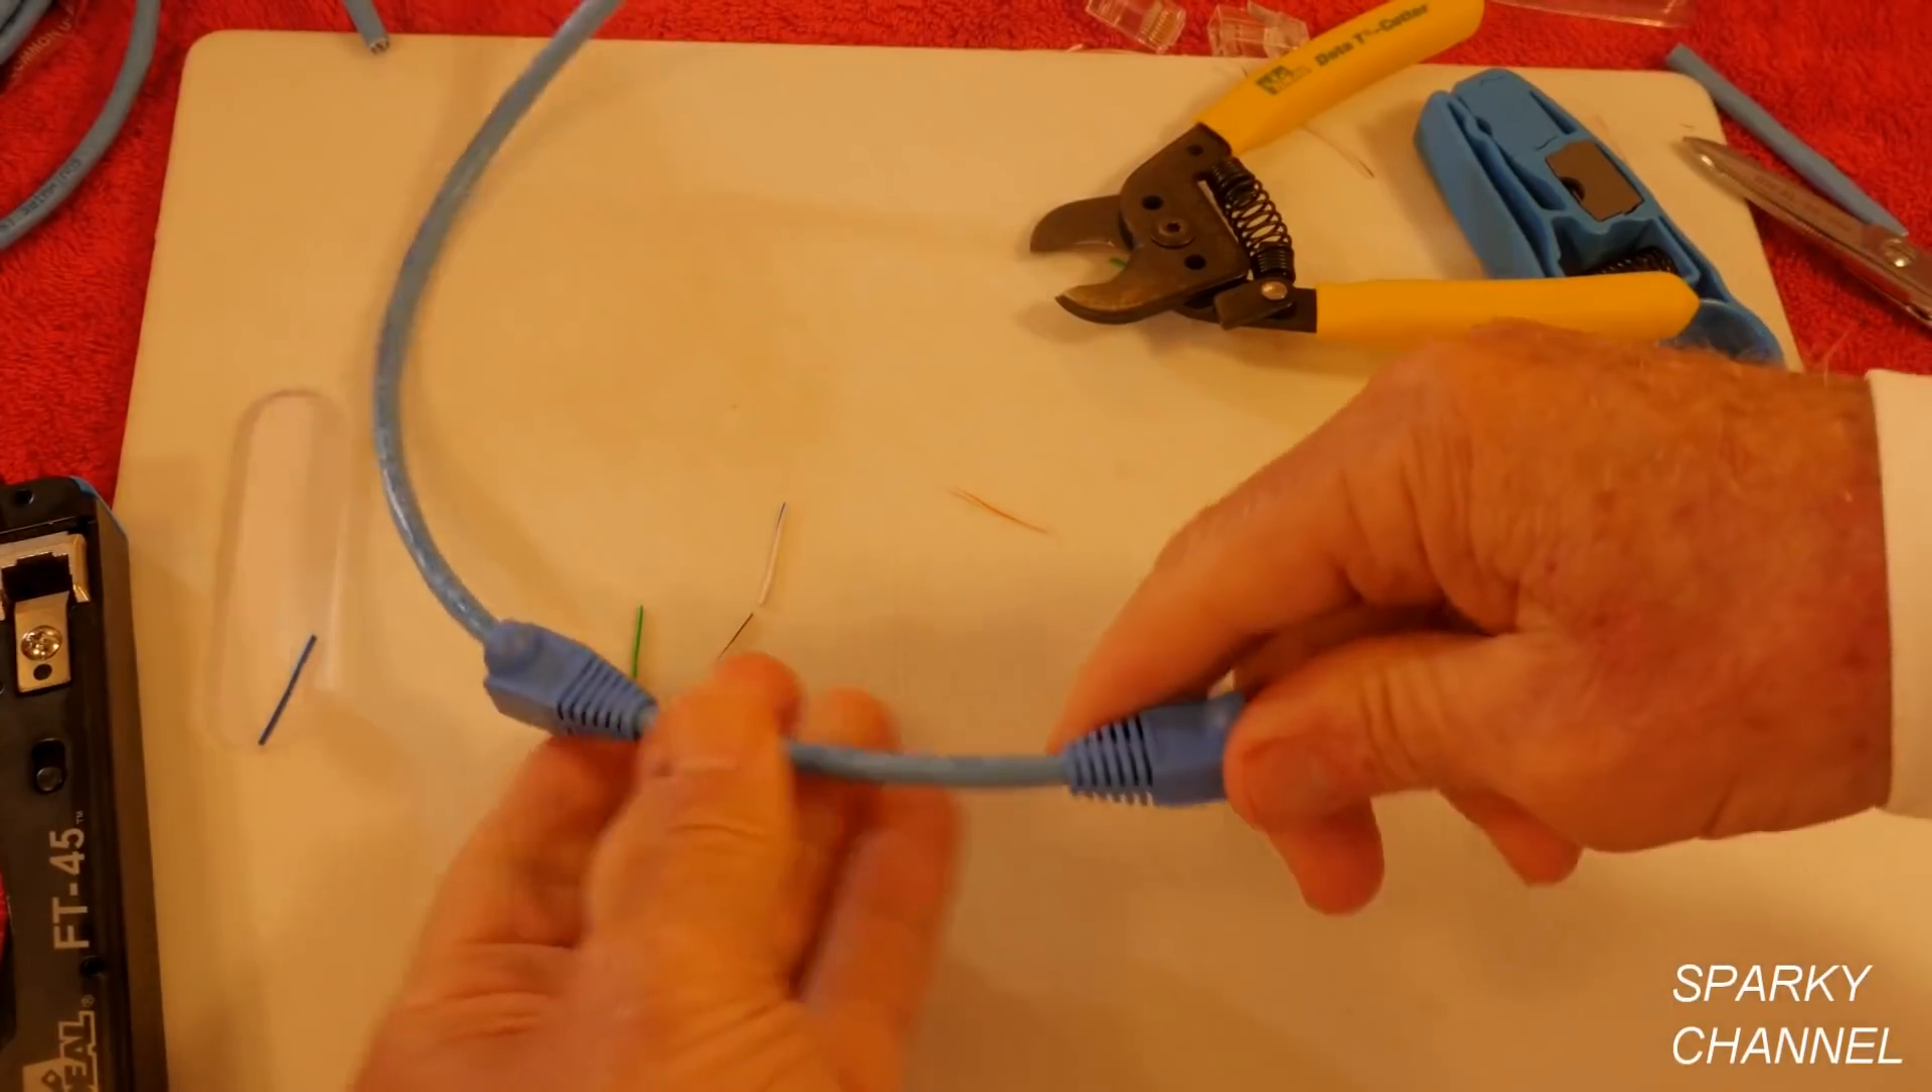You see, you got both your strain relief boots in place now, ready to go.